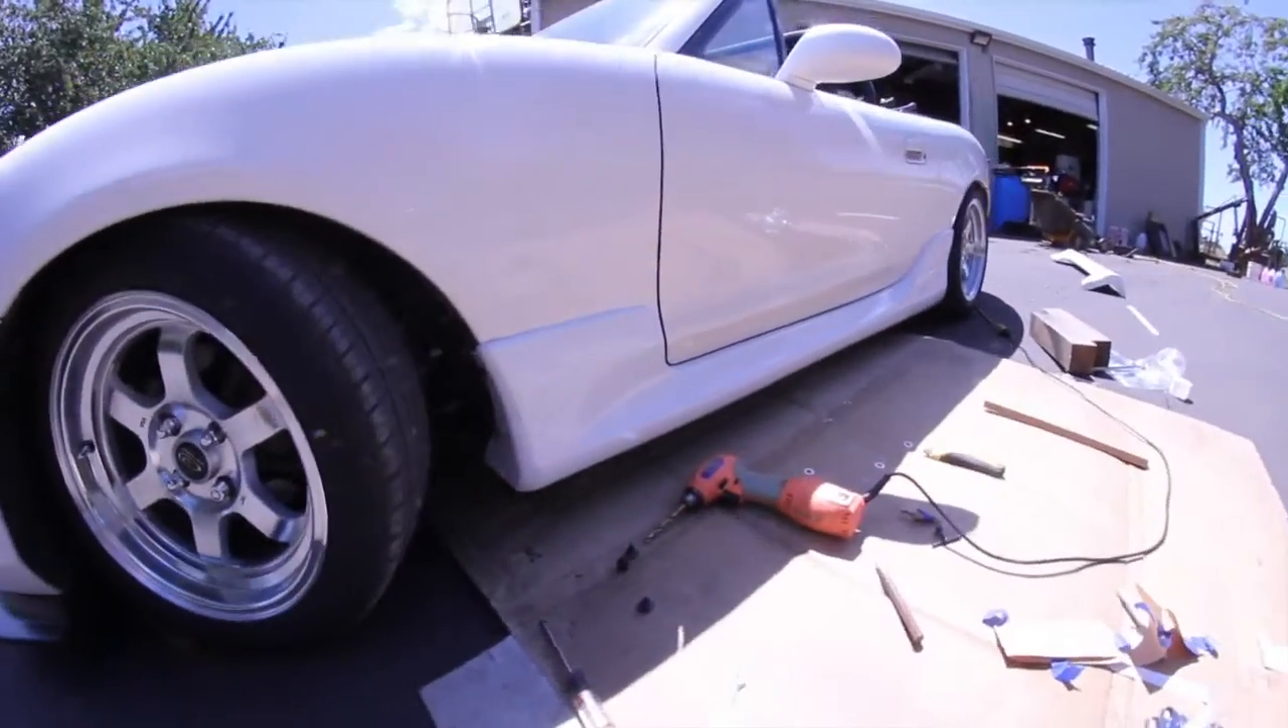One side skirt is on. Looks sick. Came out really good.